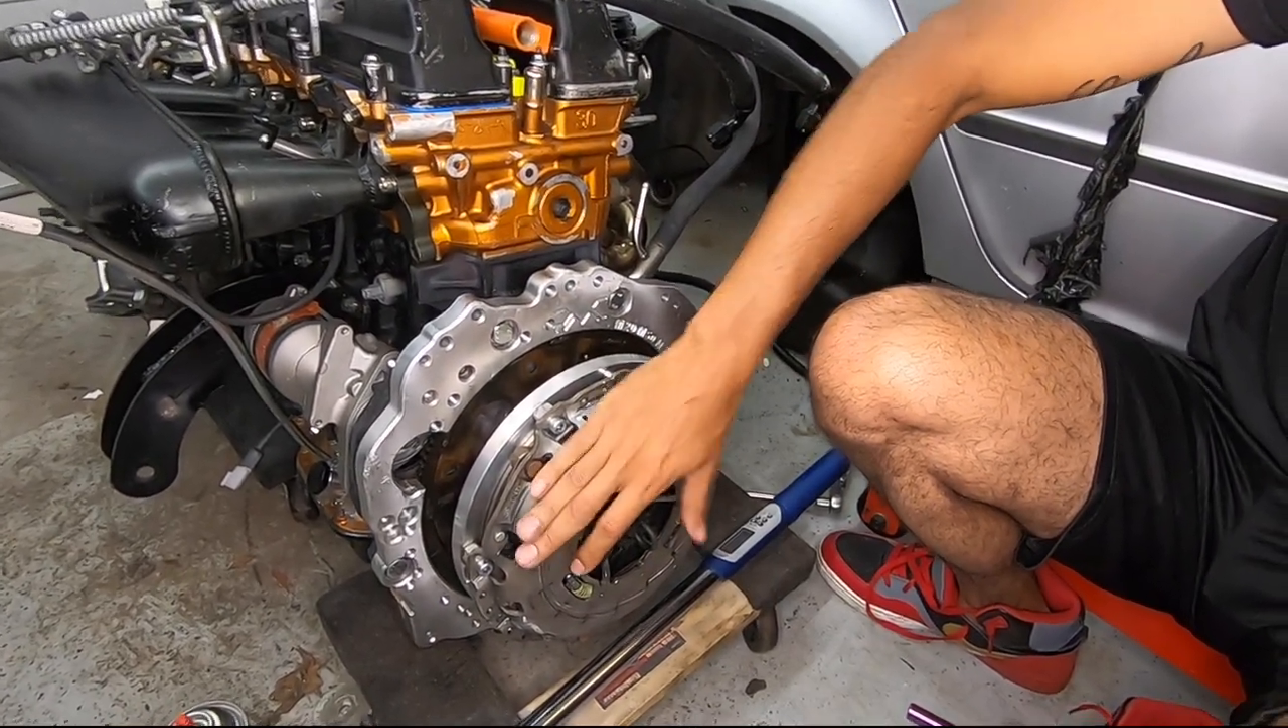Alright guys well there it is we've got our transmission adapter kit, flywheel, and clutch disc and pressure plate assembly reinstalled.